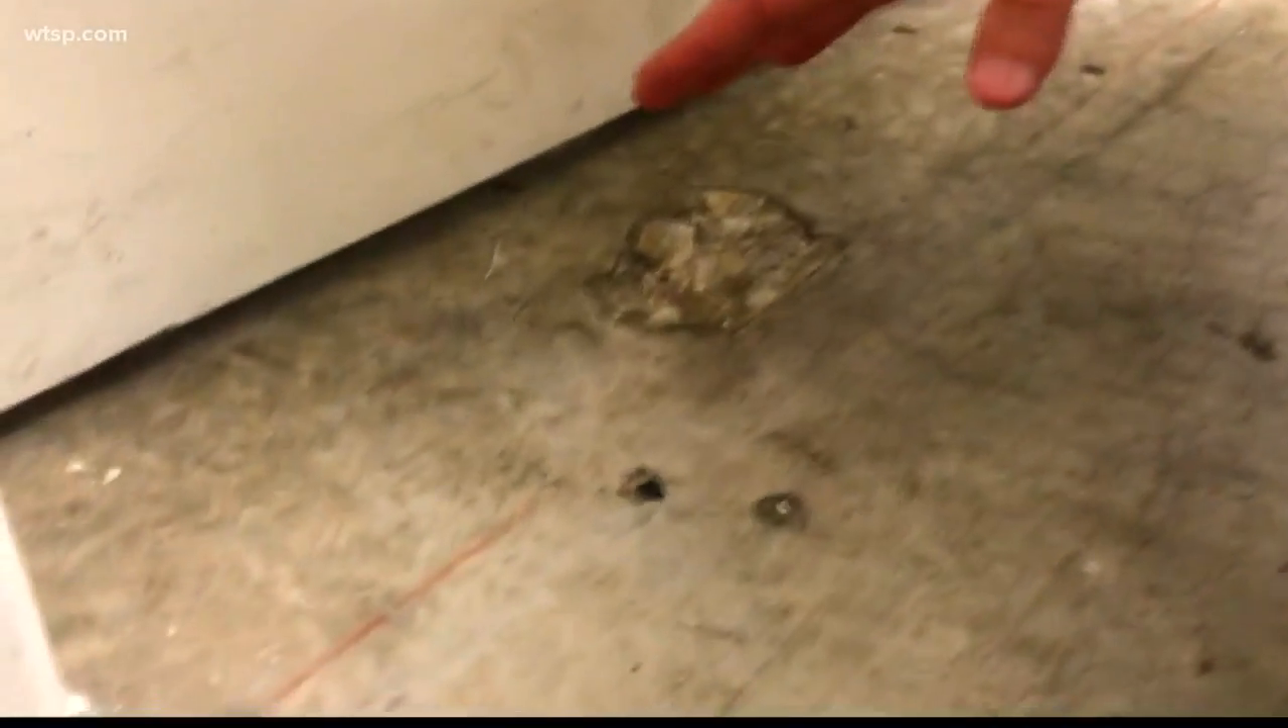And the manager is saying one of the issues that they're having is there's a gap underneath the door here.